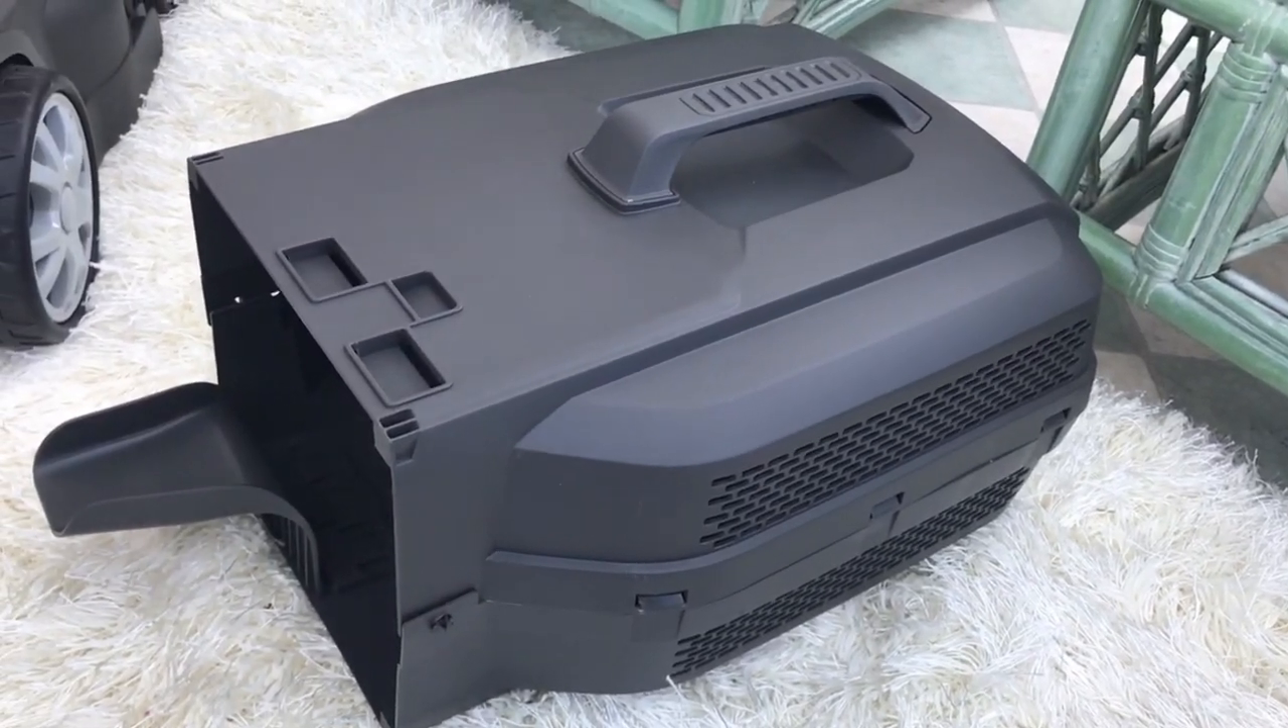You've now got a fairly neat grass box.